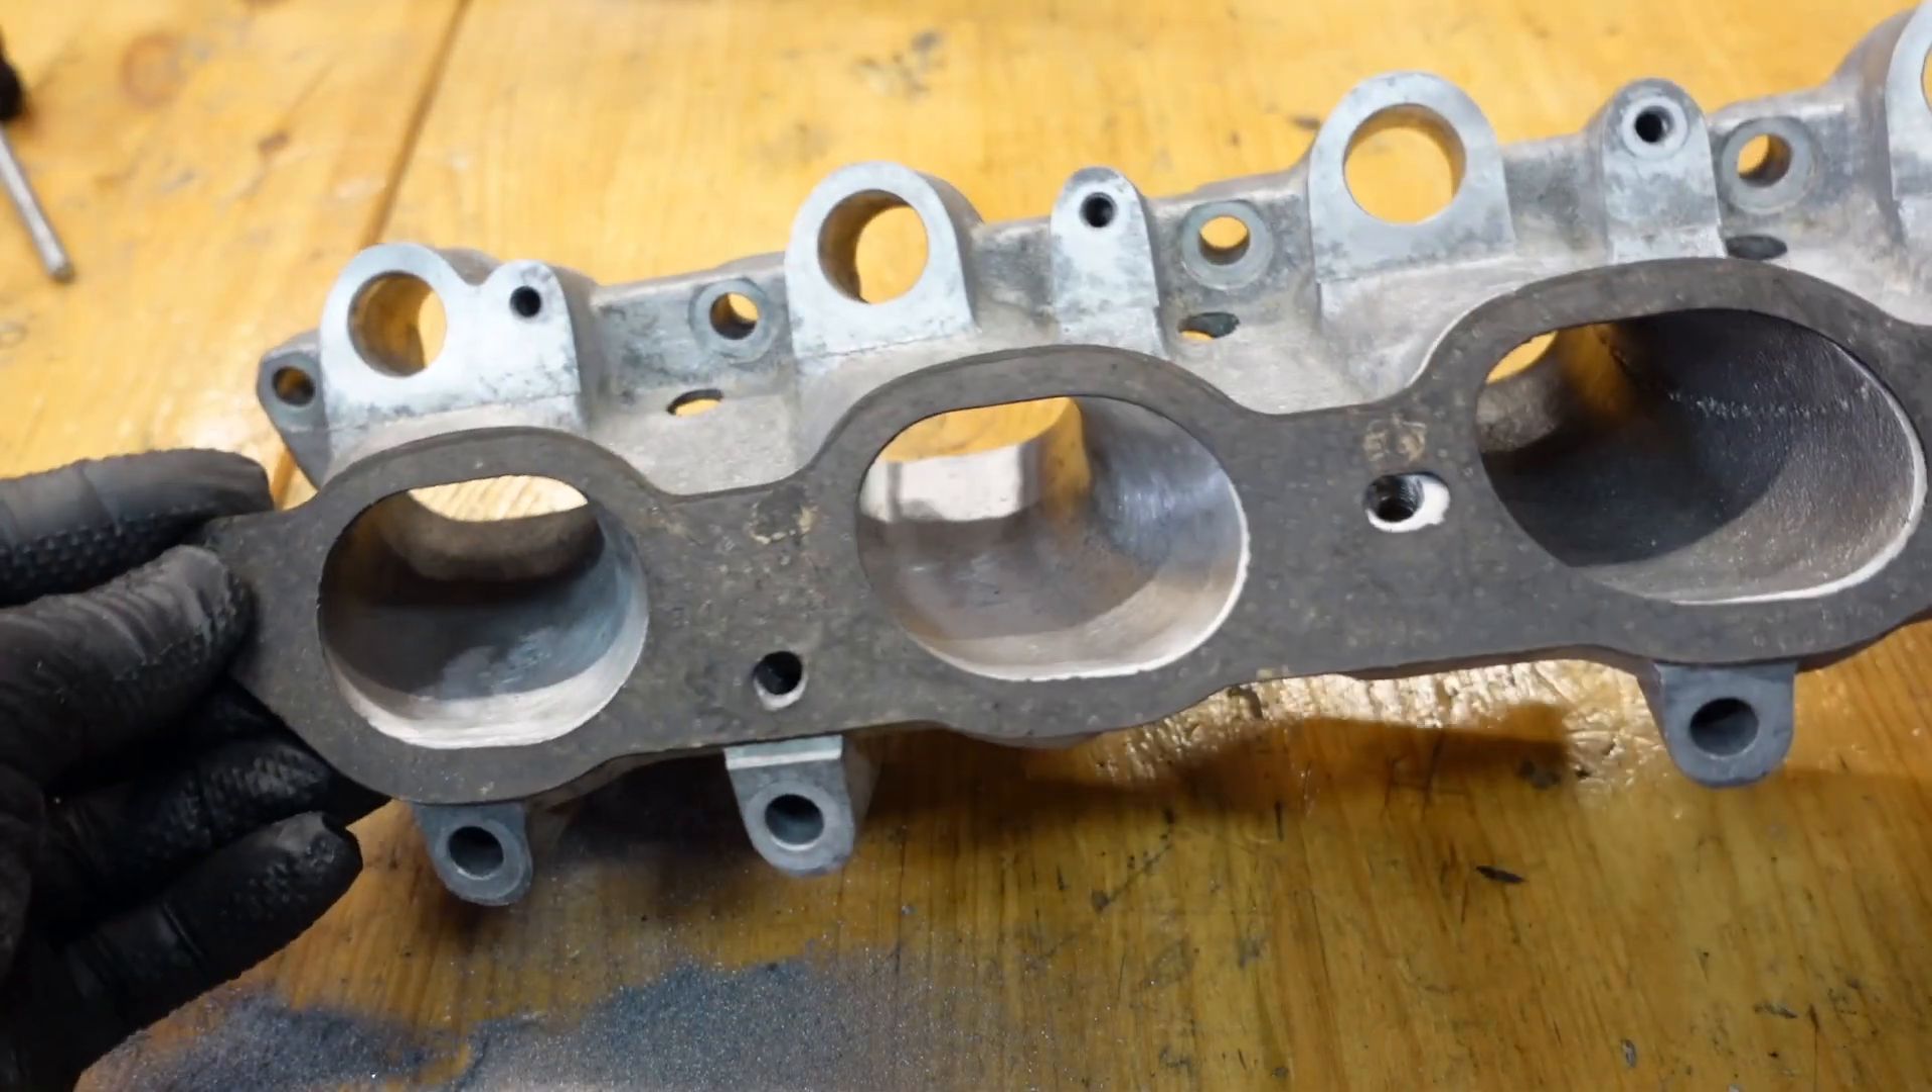Now the bottom half I'm going to show you here this is the standard gasket it's pretty well matched perfectly to the actual inlet manifold itself but it does have quite big casting marks running down both sides of it.